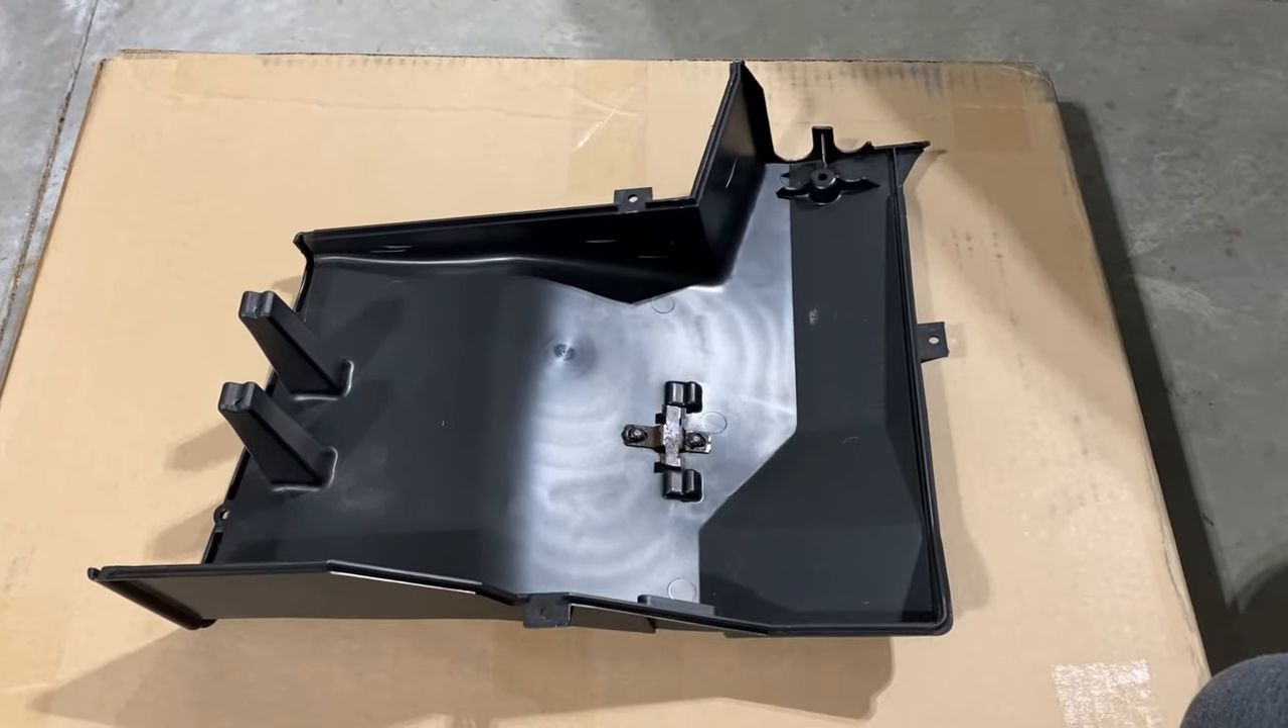We have the cover out of the truck.